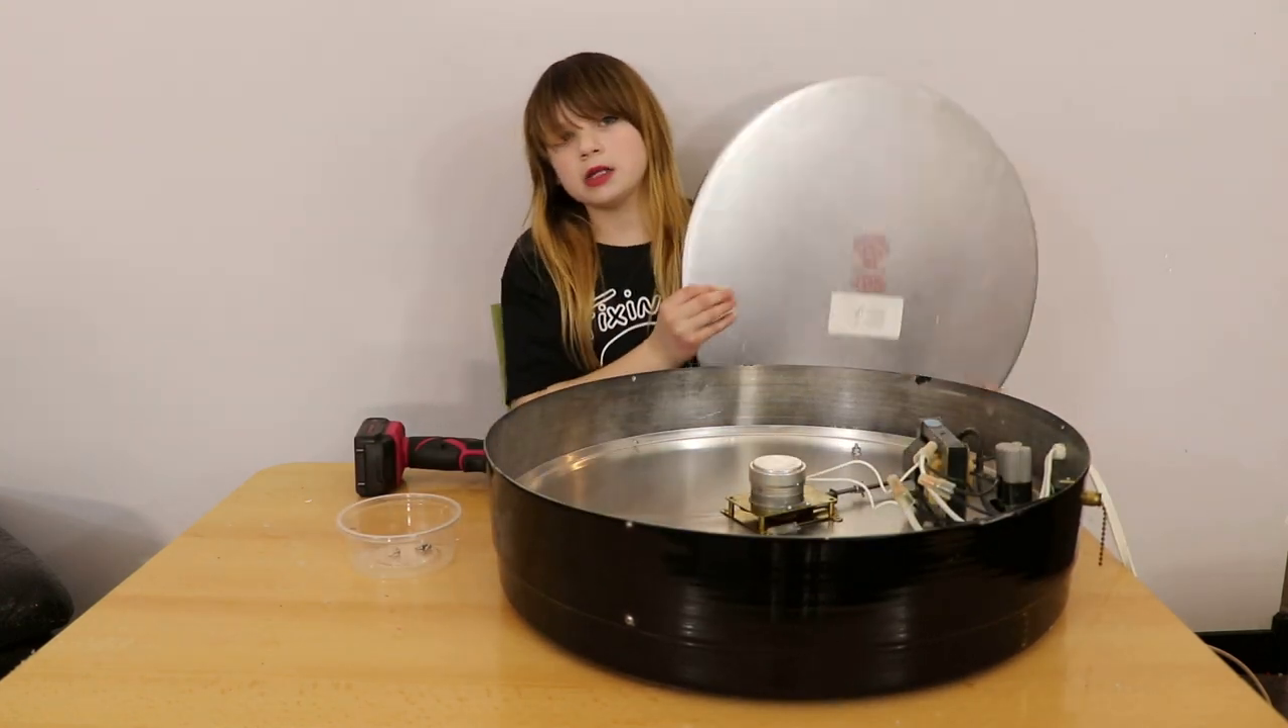Now the back is off of the clock.